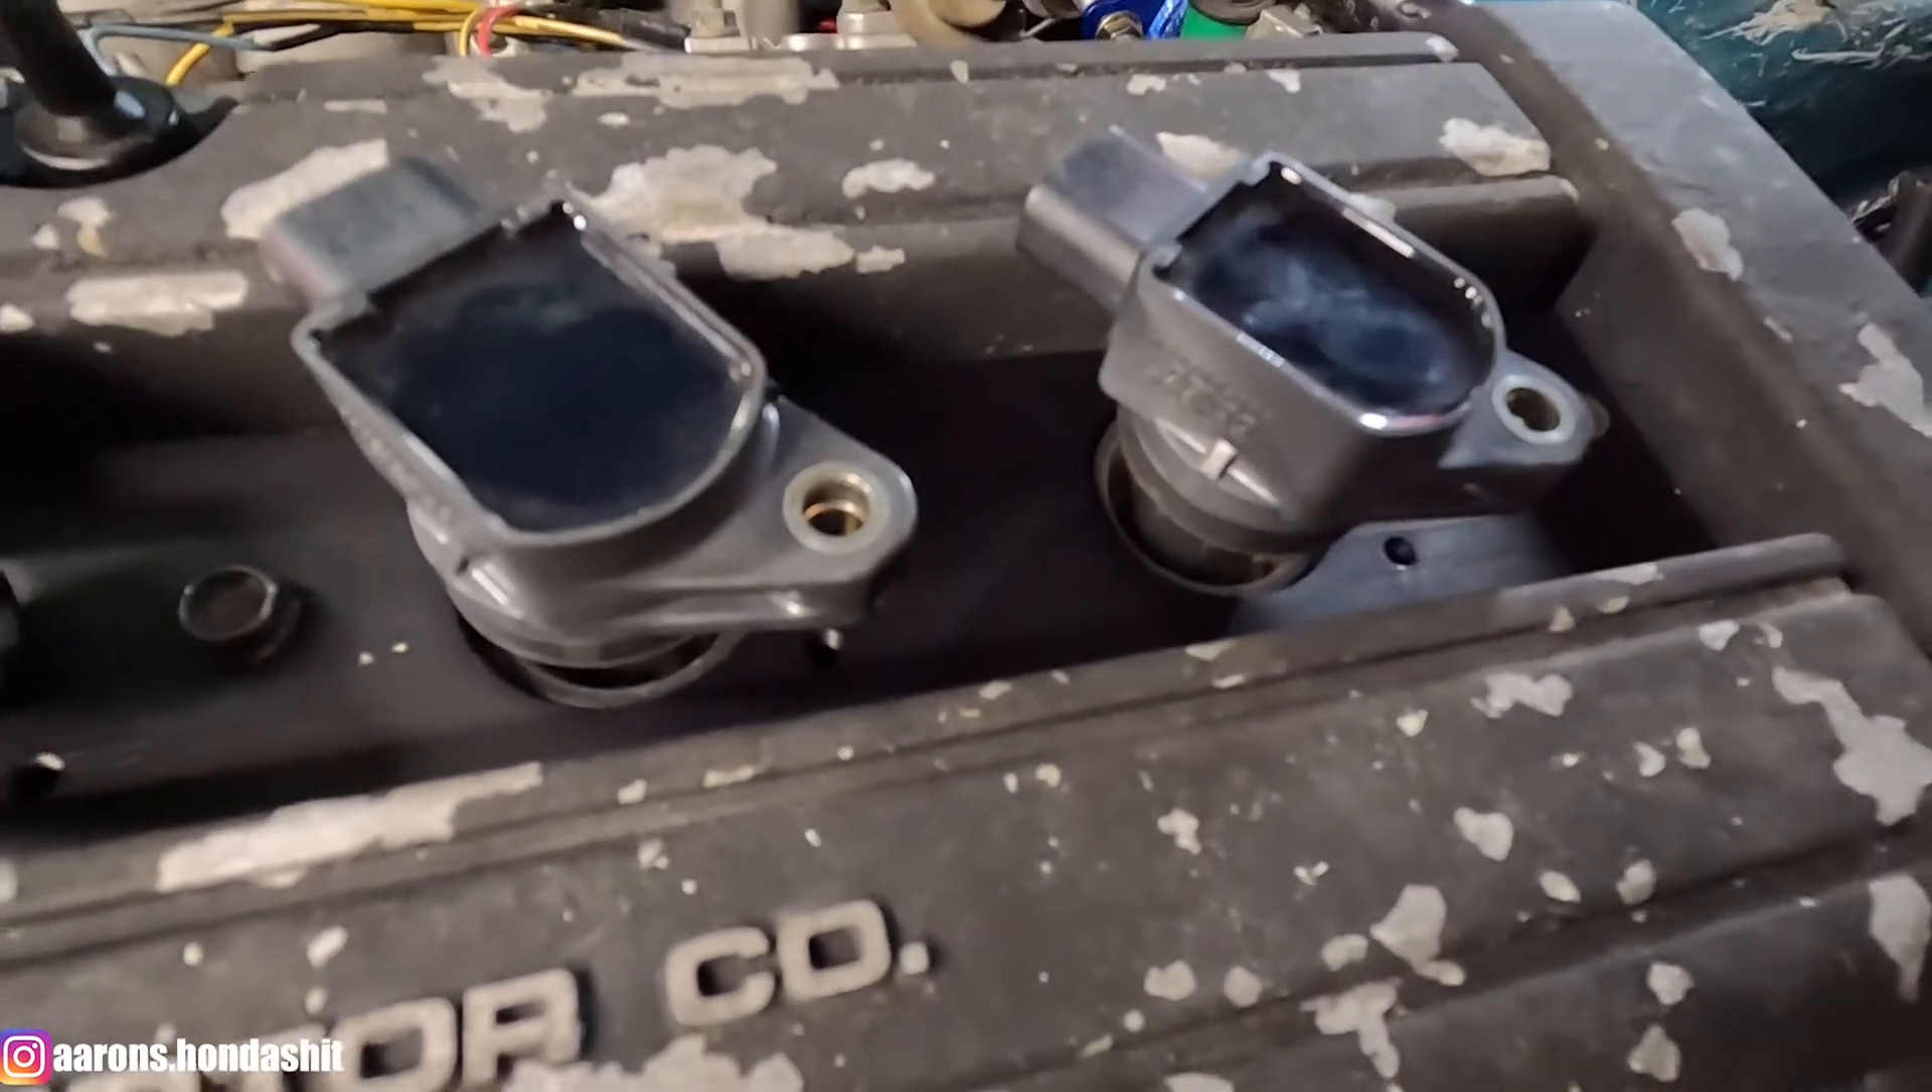These coils stick way way up above the coil plate.